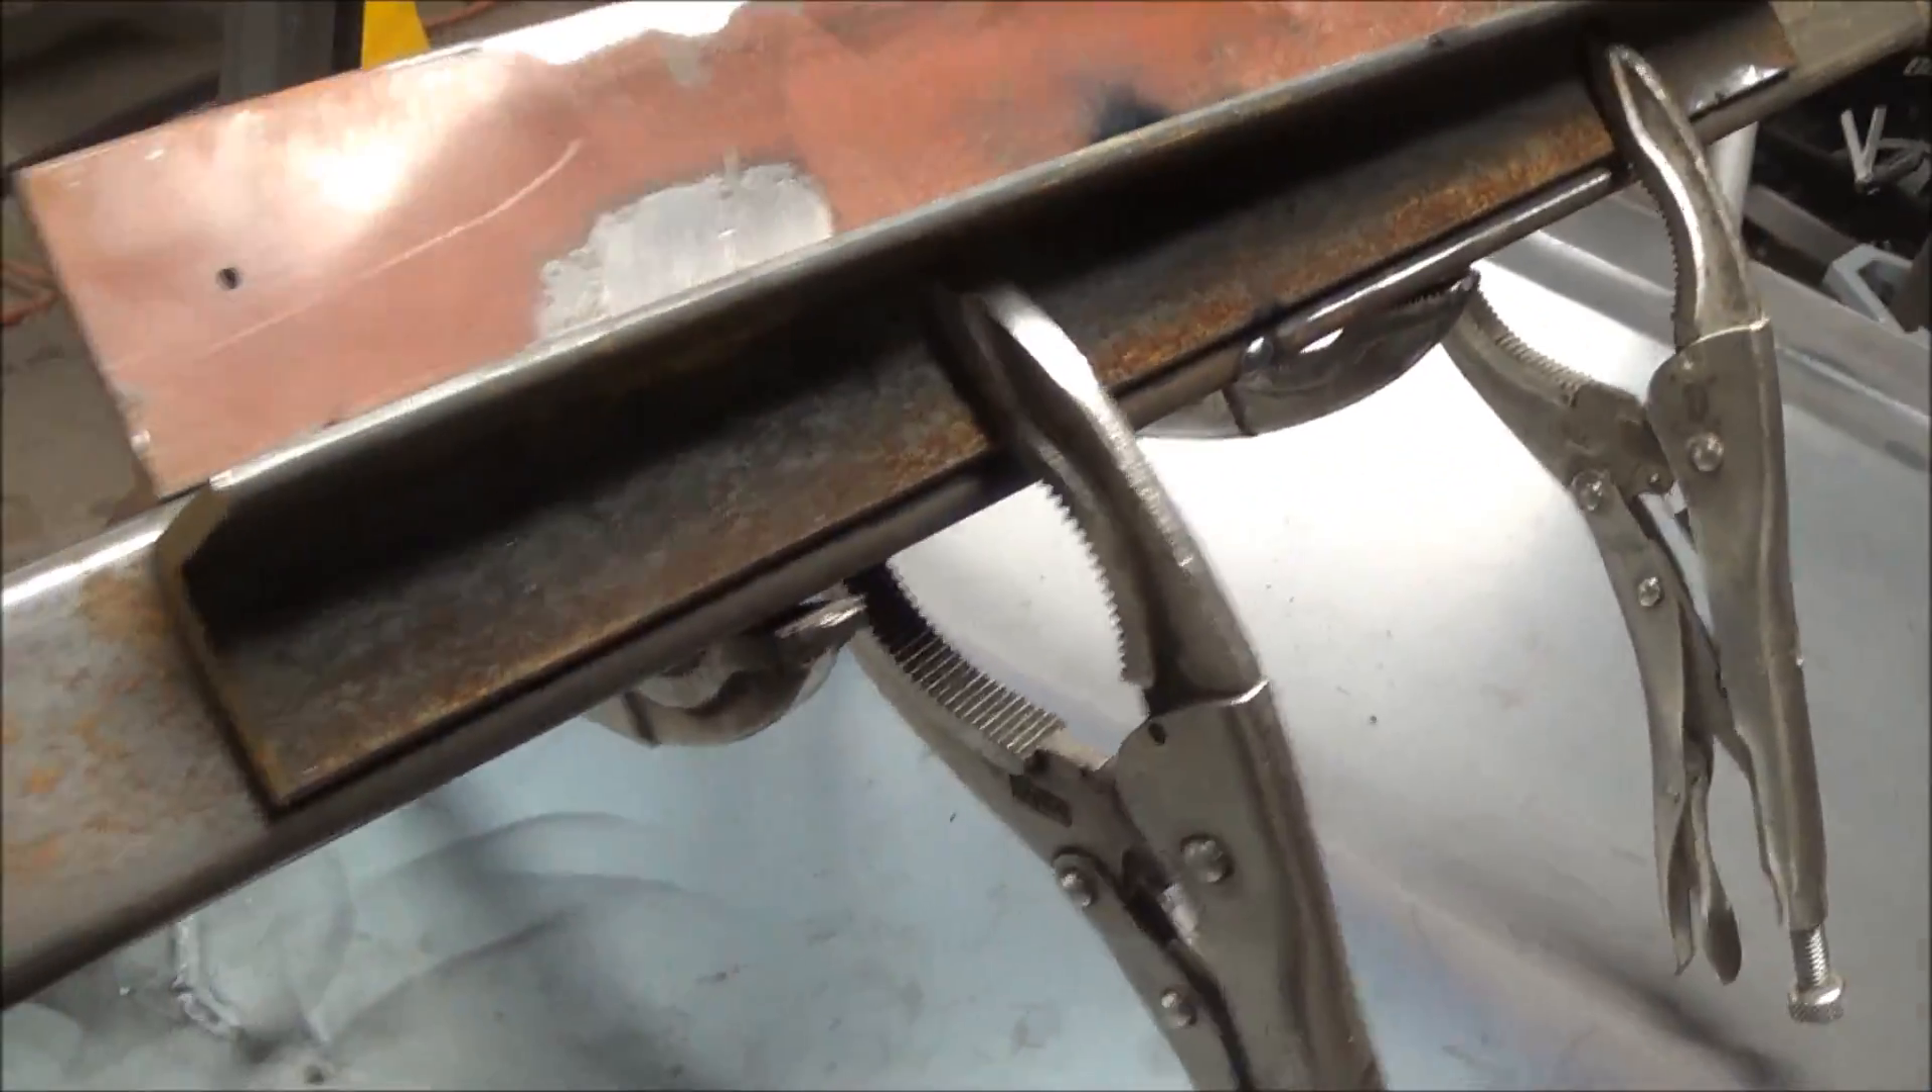I've got two pieces of angle iron that are clamped to the sides of the square tubing, as you see it here.